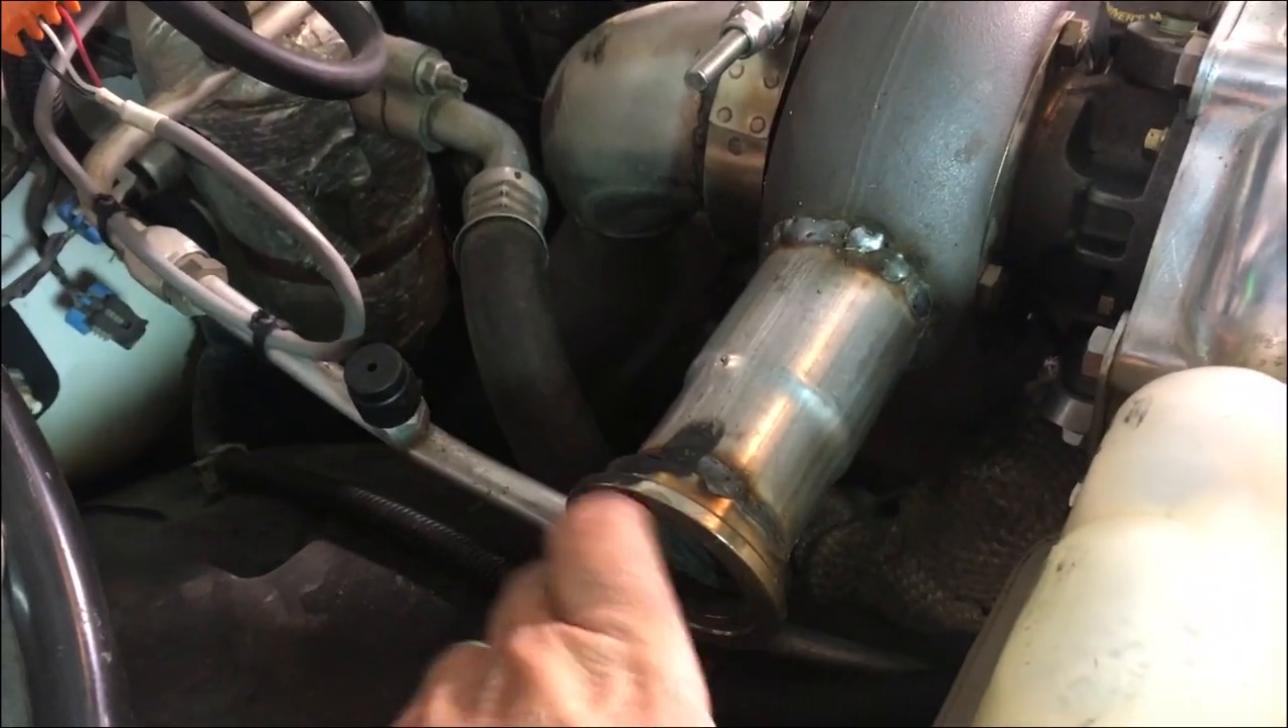I welded a short chunk of just exhaust pipe here for the wastegate and then the V -band for the wastegate.